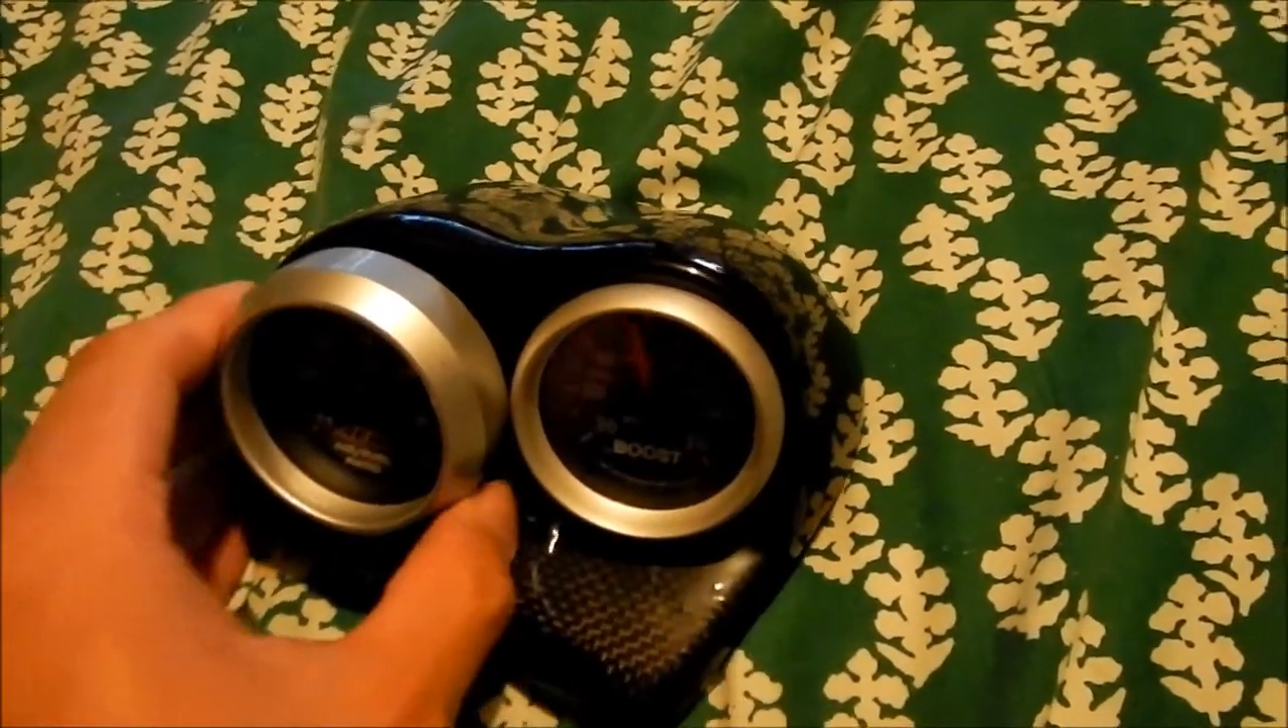I went and put this silver bezel on it's not quite as nice looking as the one on the auto meter one but it matches pretty well and they're both black face.